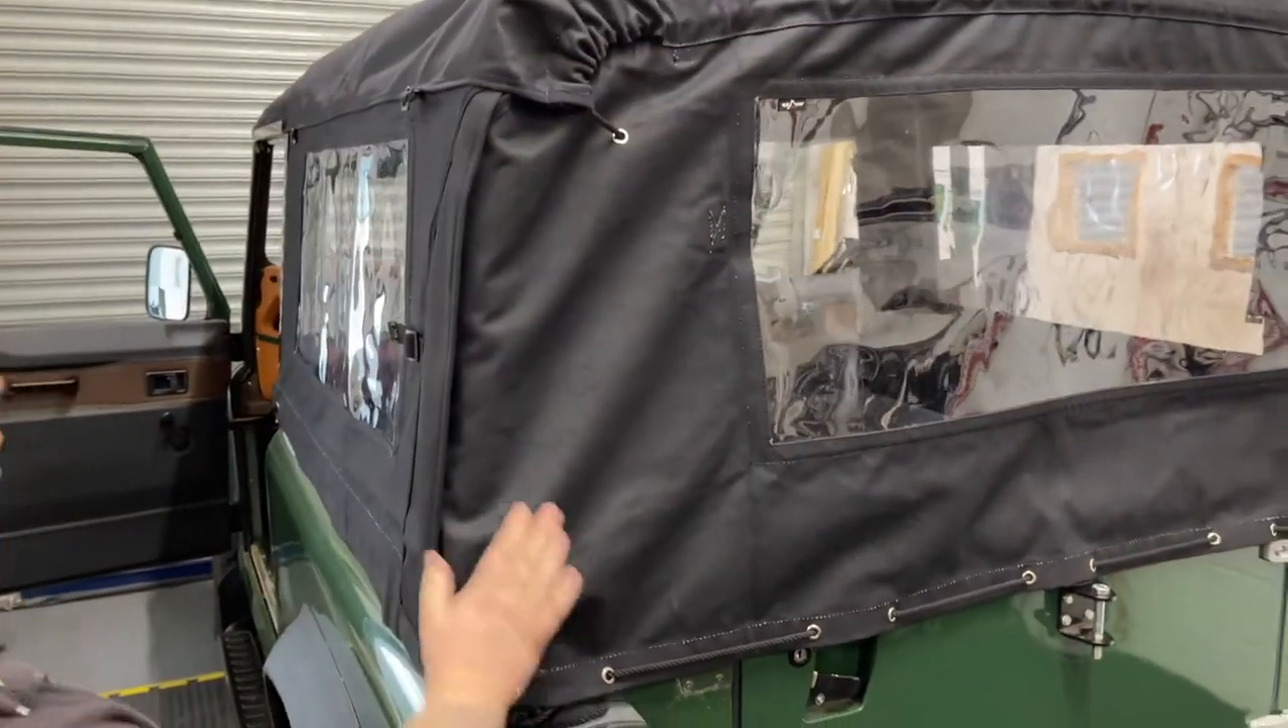And there we go, that's your canvas hood fitted.